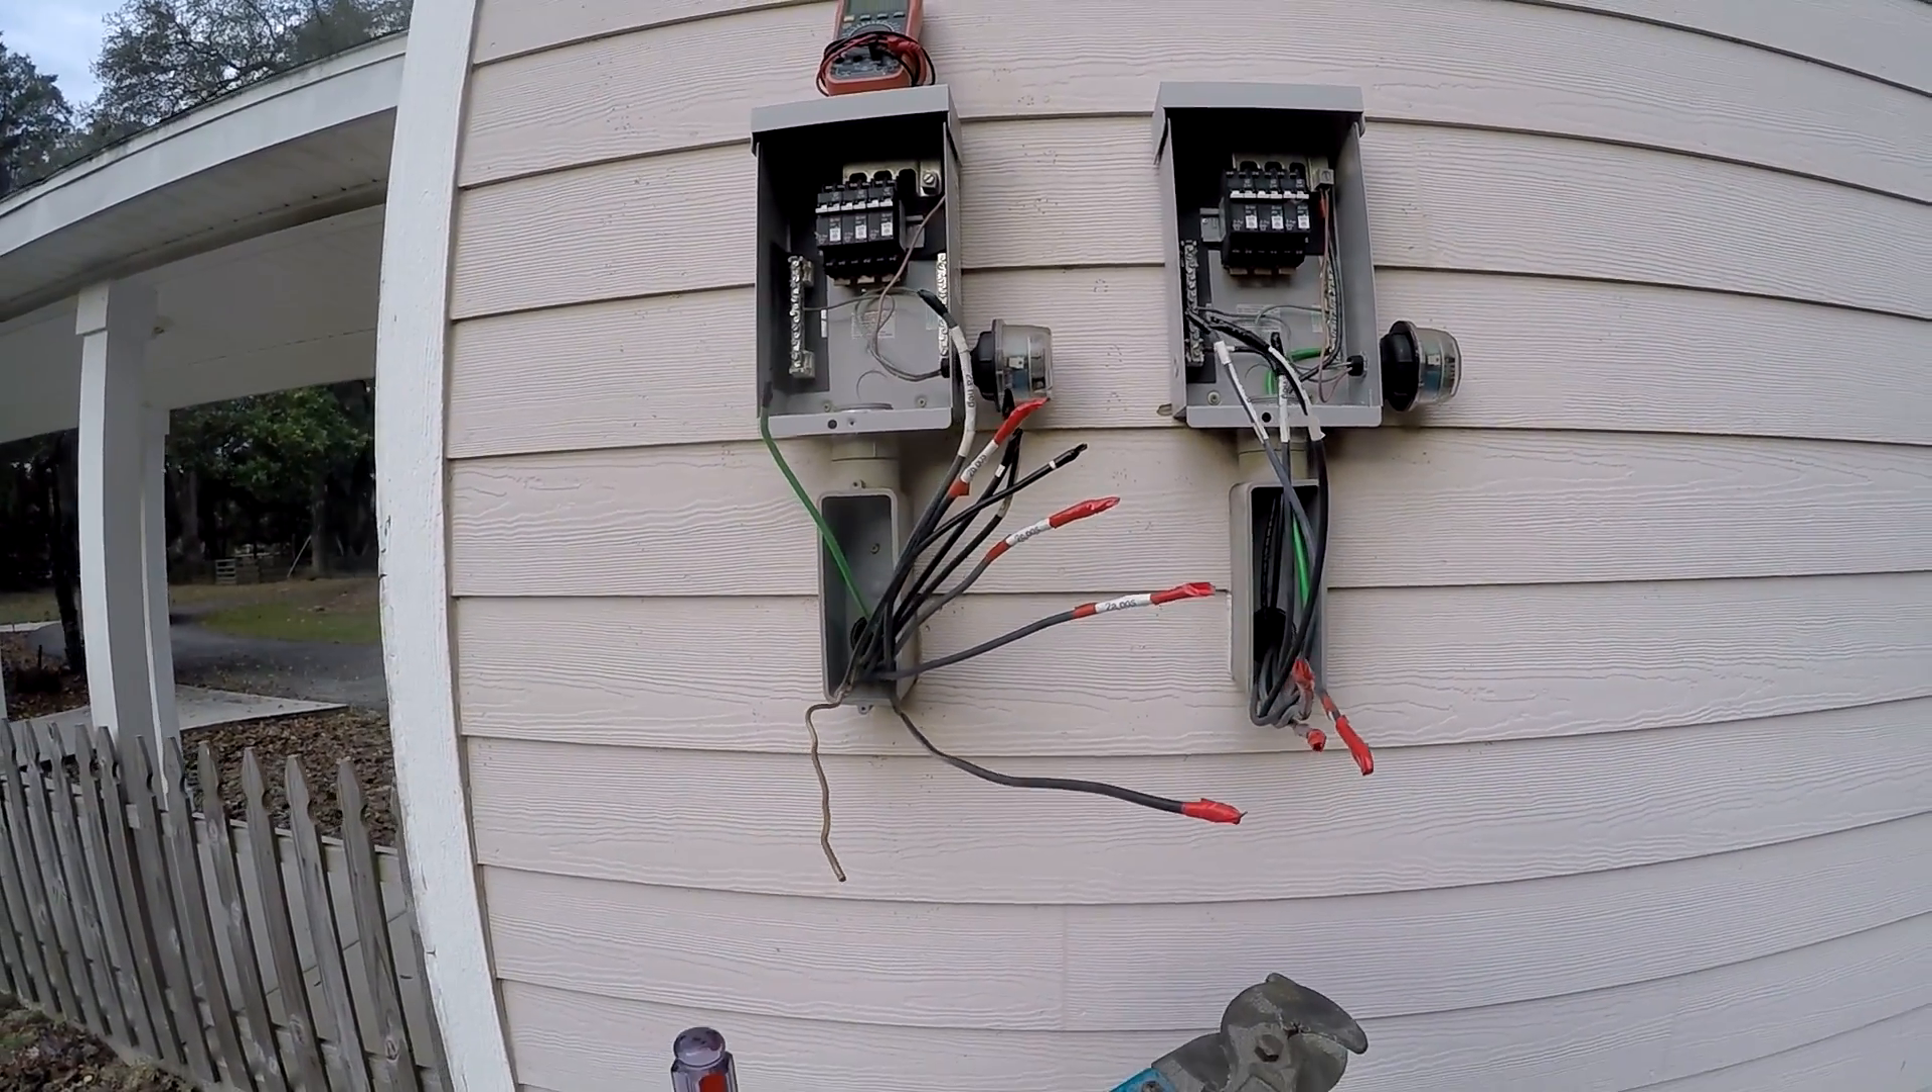Alright, so I got all the wires pulled off of the combiner boxes. I cut them all off and taped them up because when the sun comes up these are going to be hot.